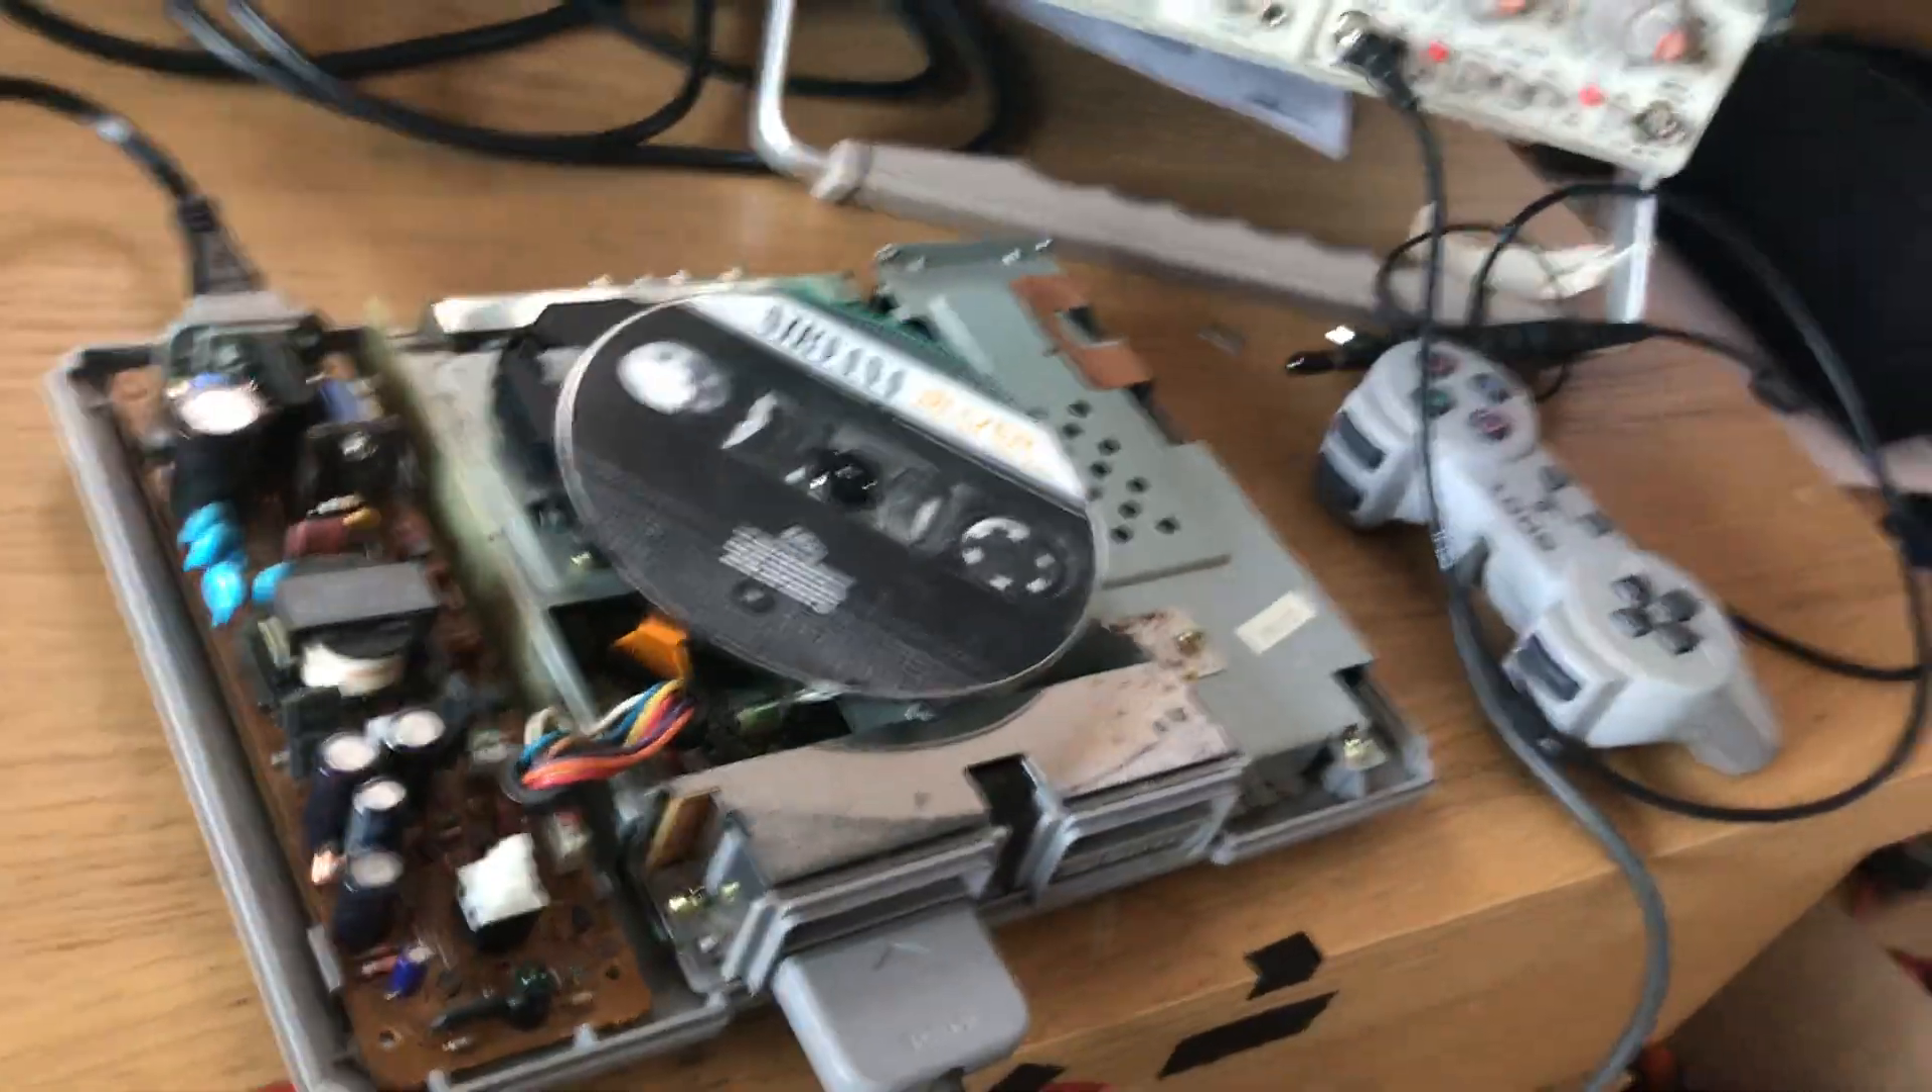Obviously i've taken off the lid entirely so we're gonna have to fool this into thinking there's a lid on there and i like to put something just to weigh down that switch.